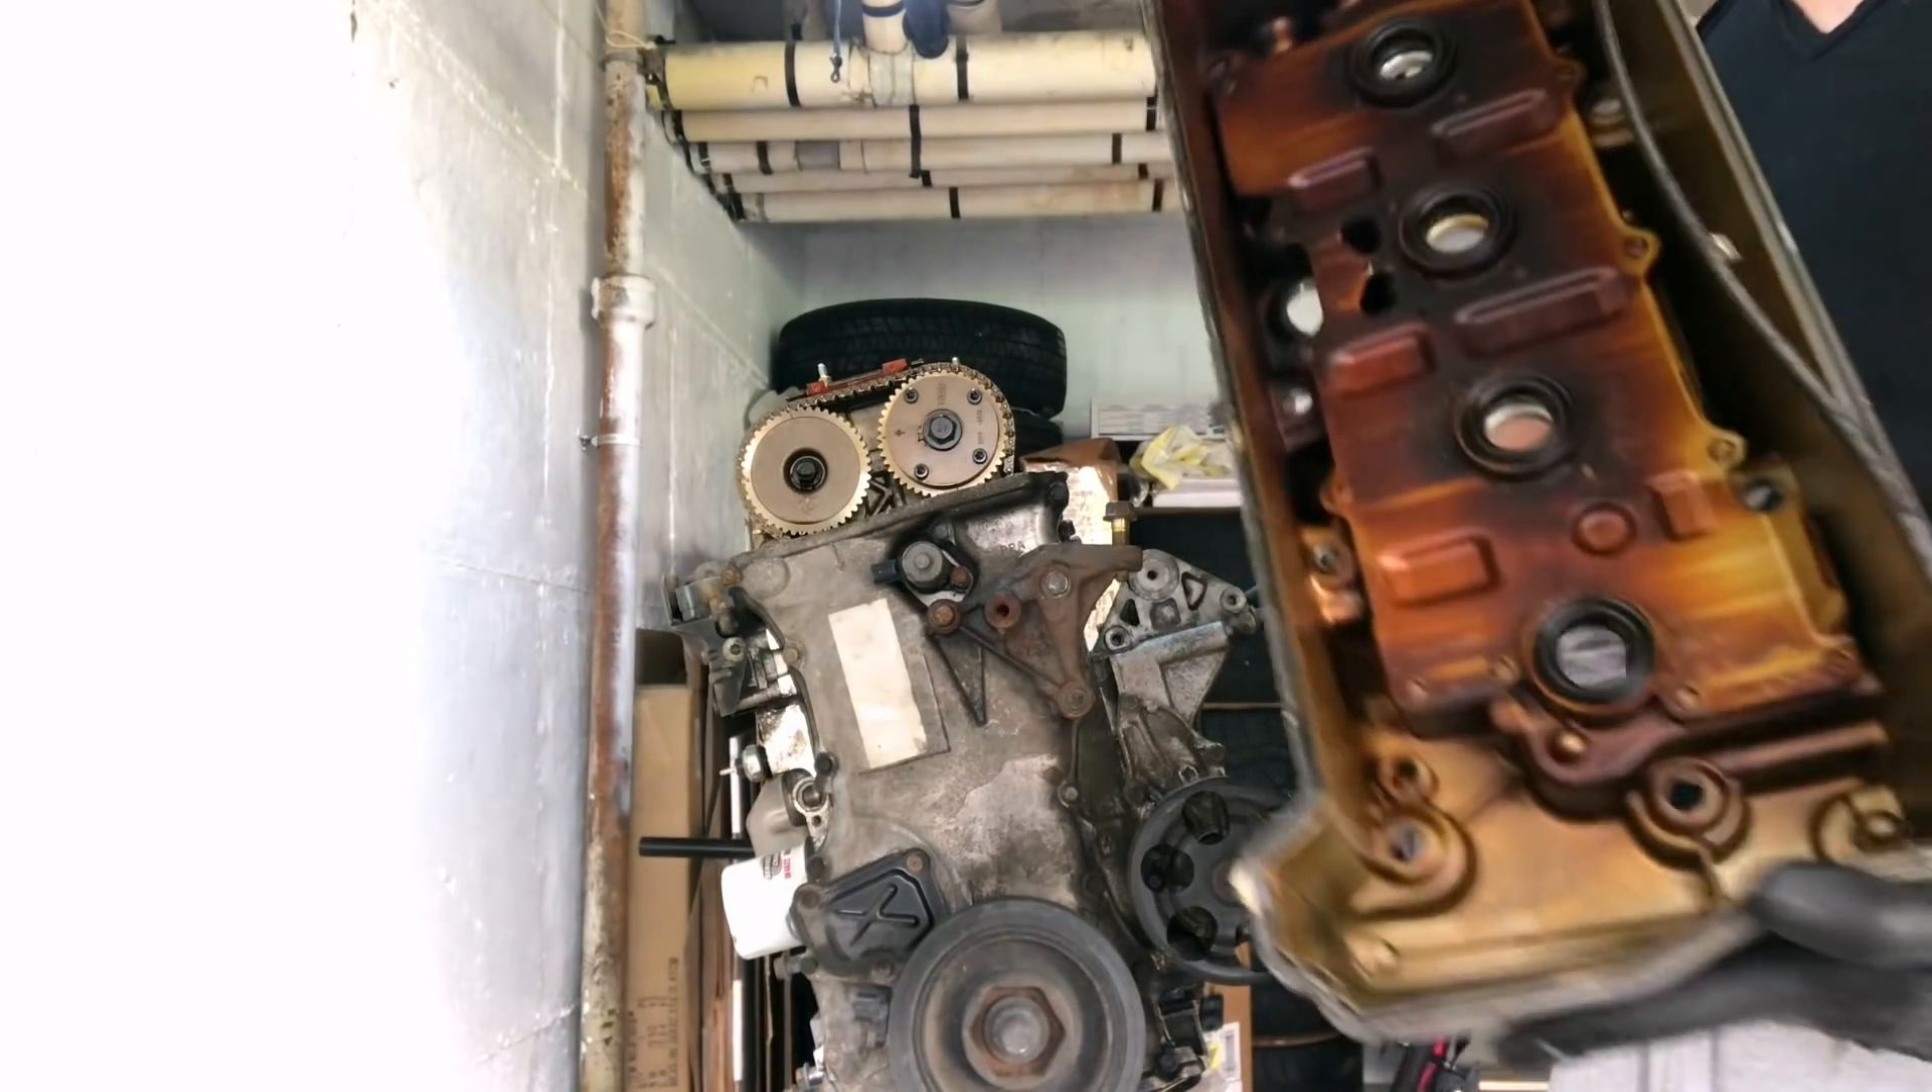Now we can take off the valve cover. I put a flat head screwdriver around the base. Just wiggle it out. The valve cover is off.